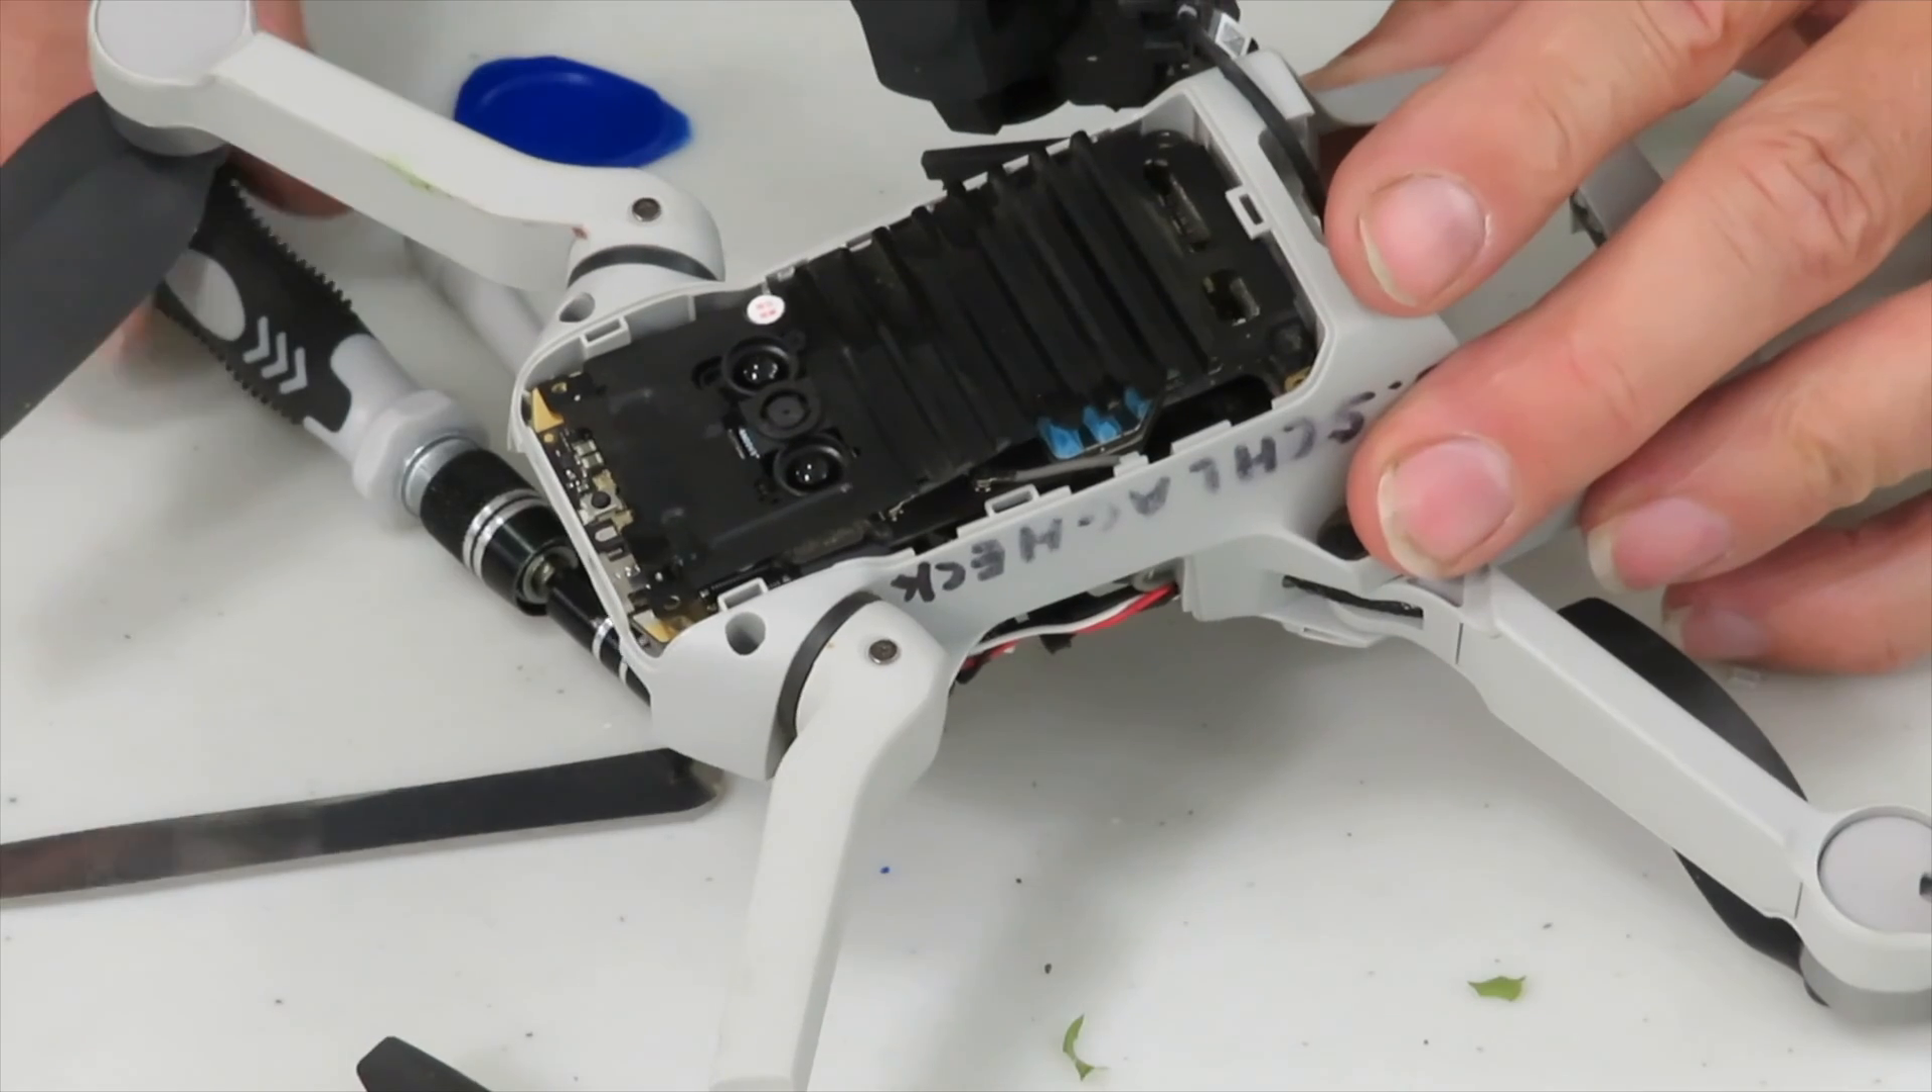Under the bottom cover is a black heat sink and we have to remove that too.